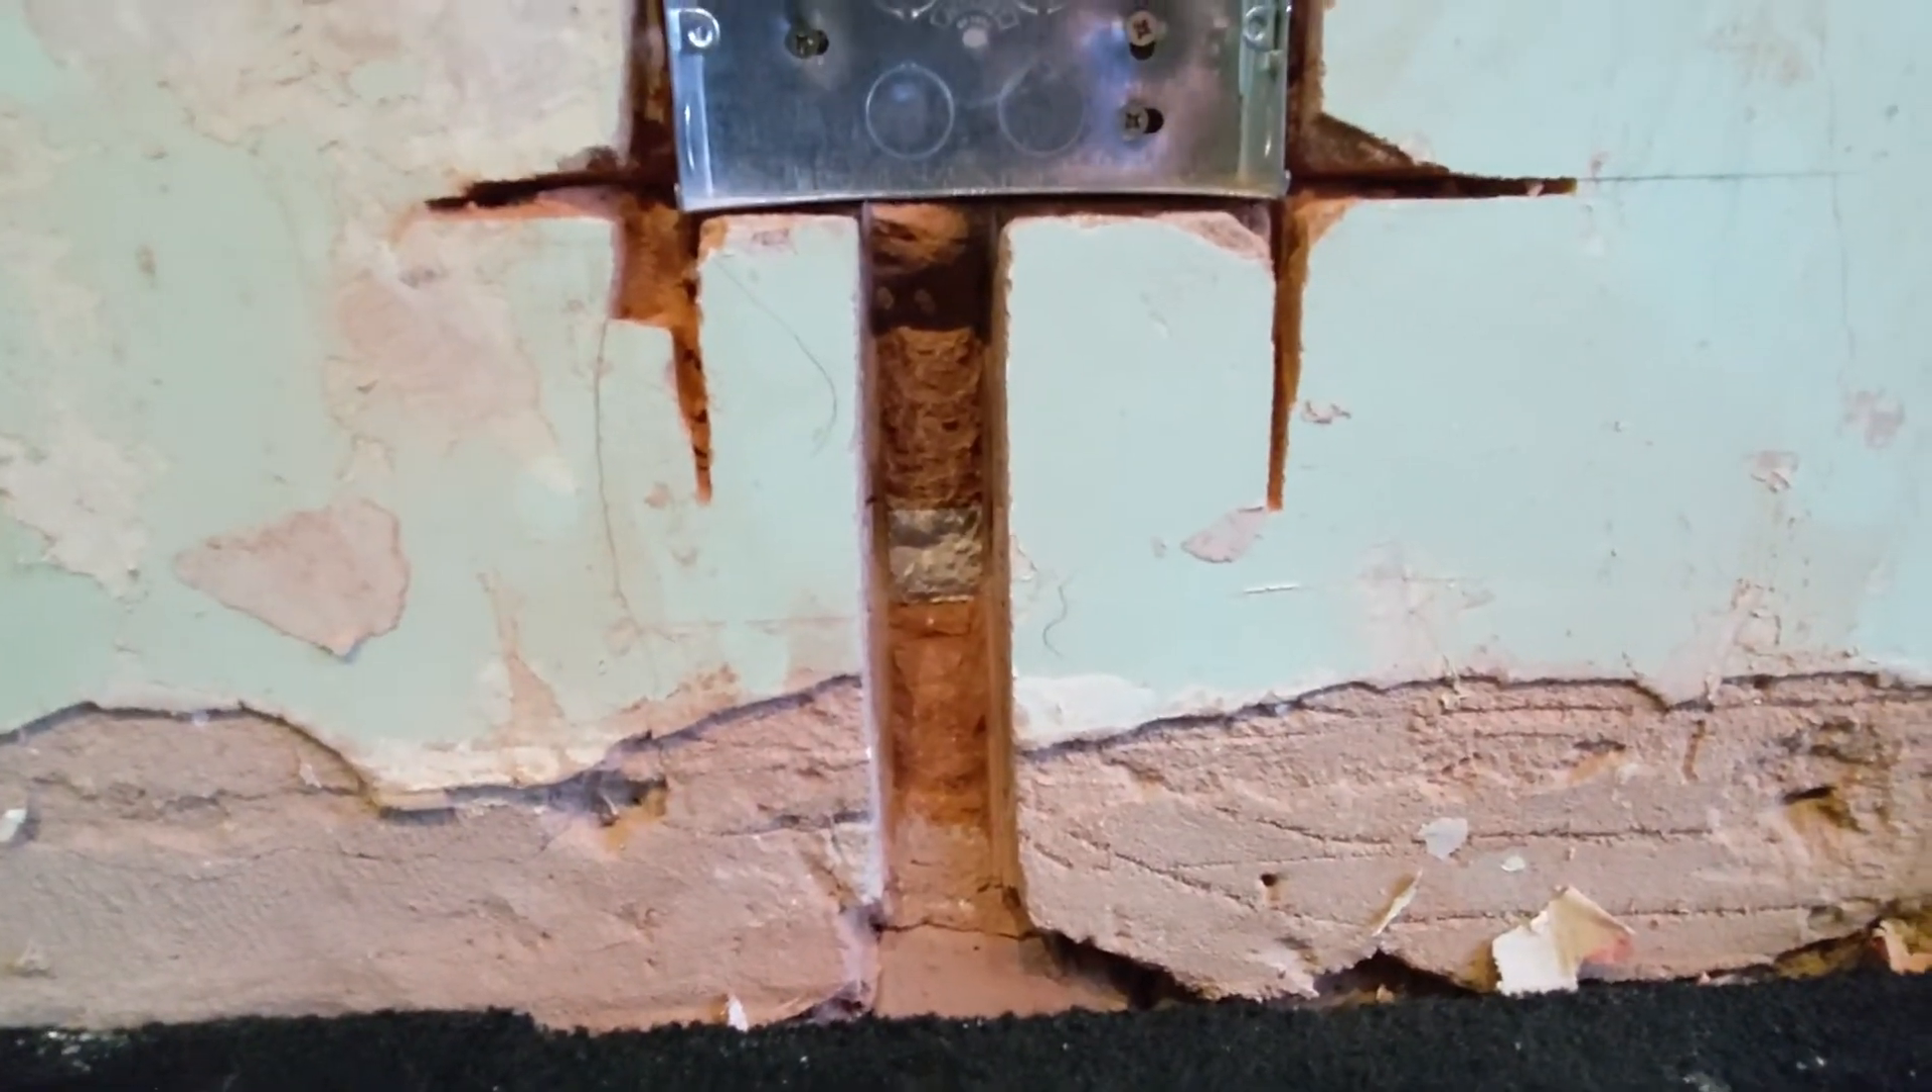The wall needs repairing now and the cable needs putting in.